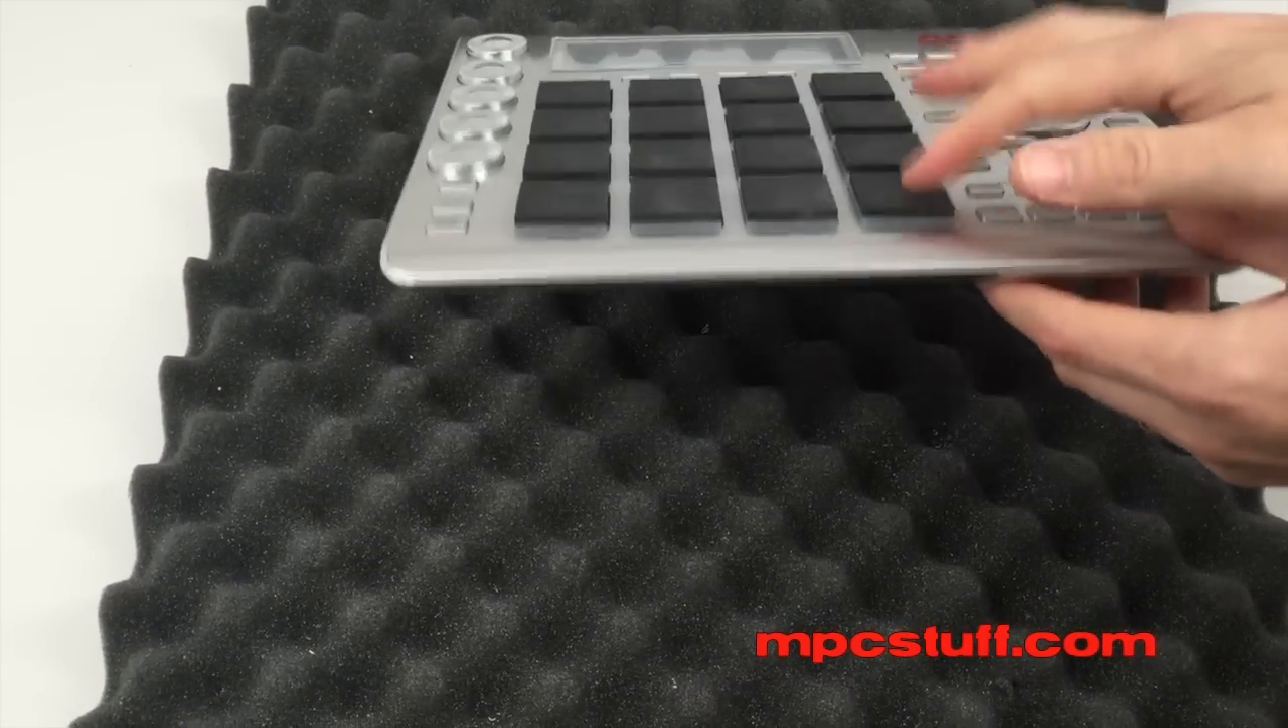Our black thick pads are on. You can see the thicker pads are here.